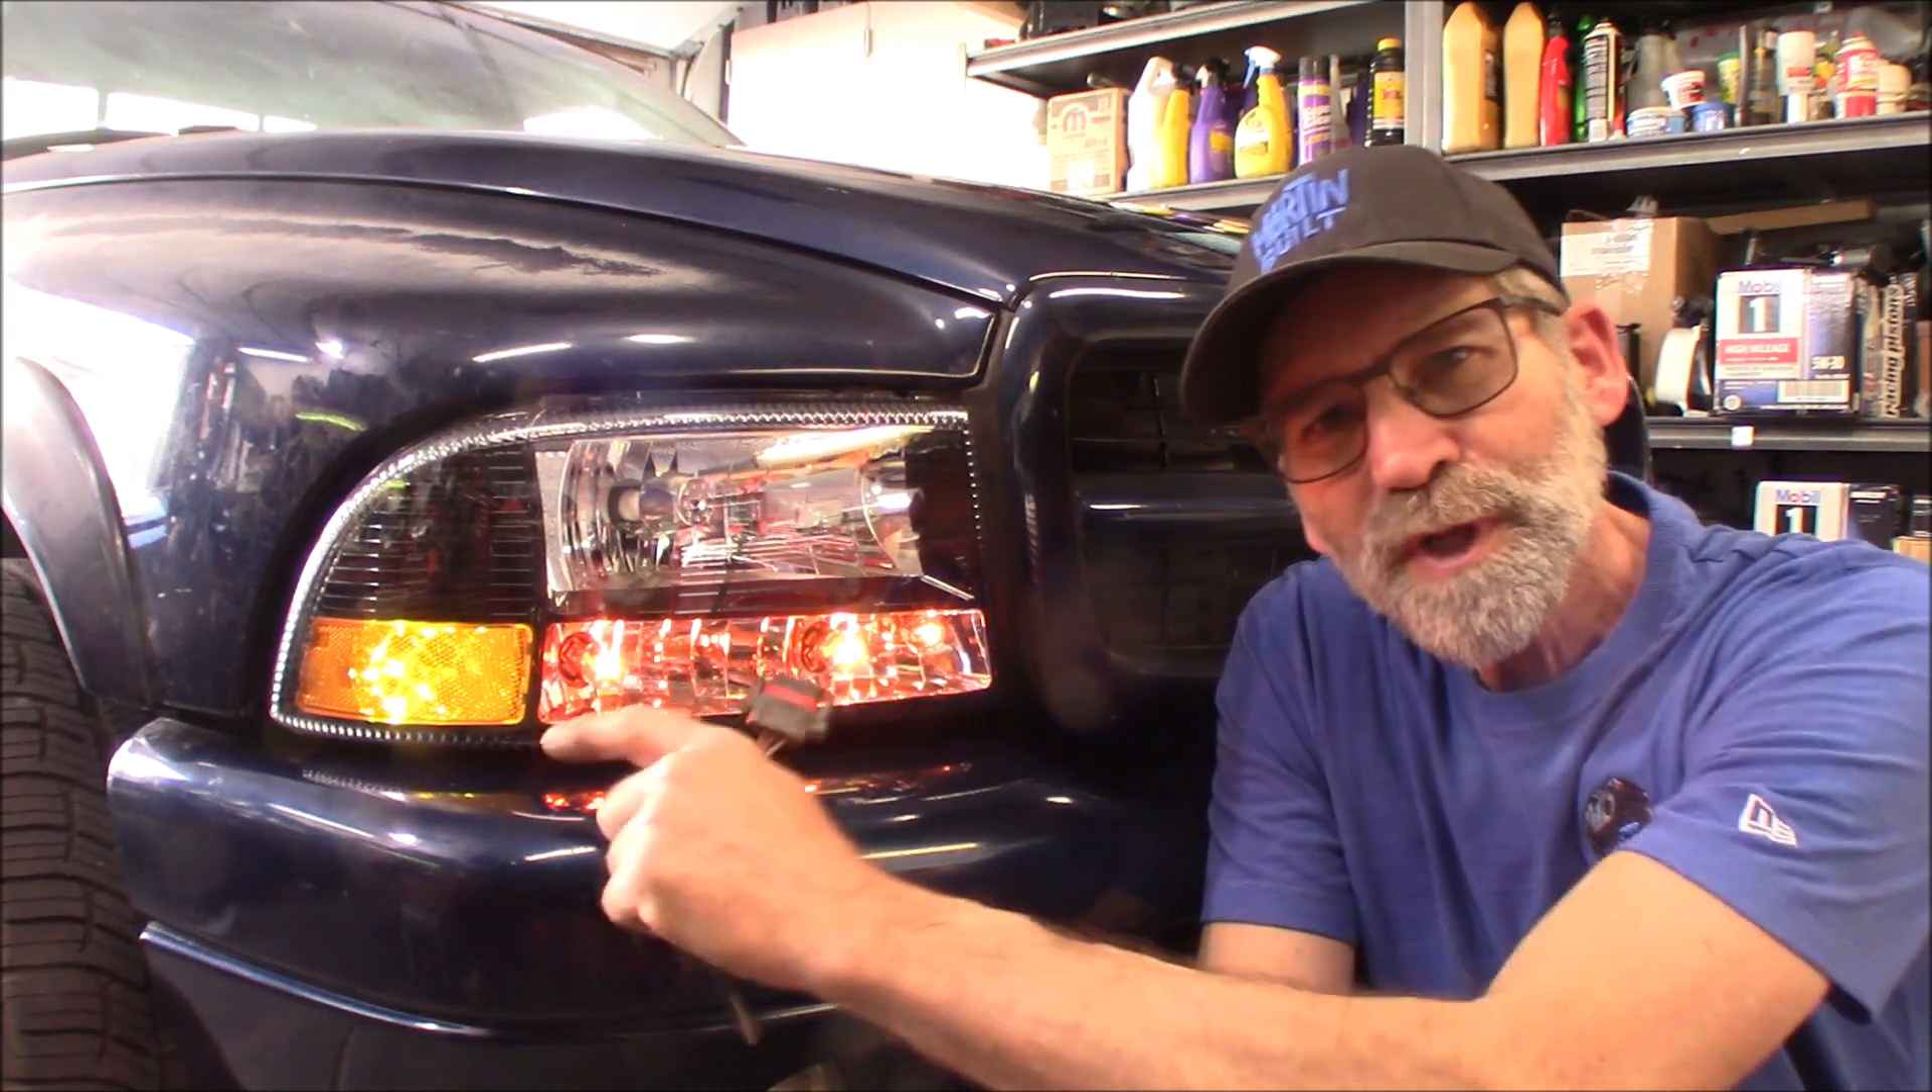All right I got that headlight assembly installed.